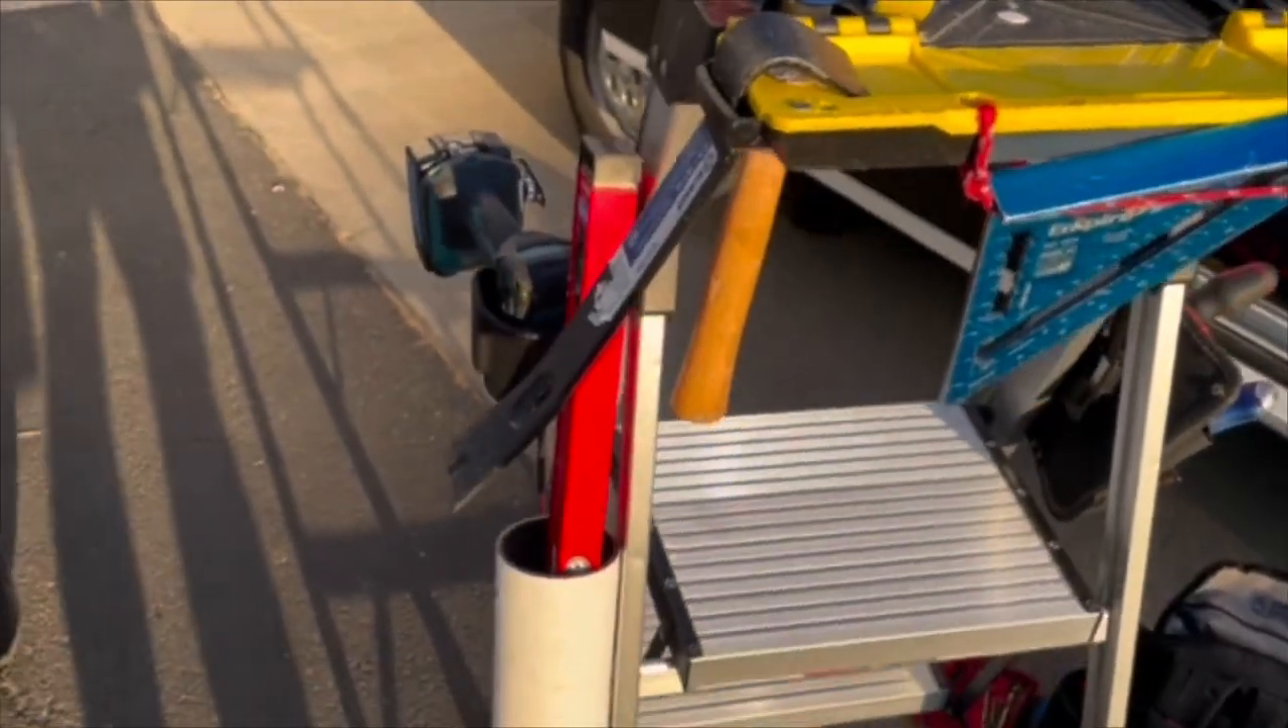Now we added this little tube on the side of the ladder.